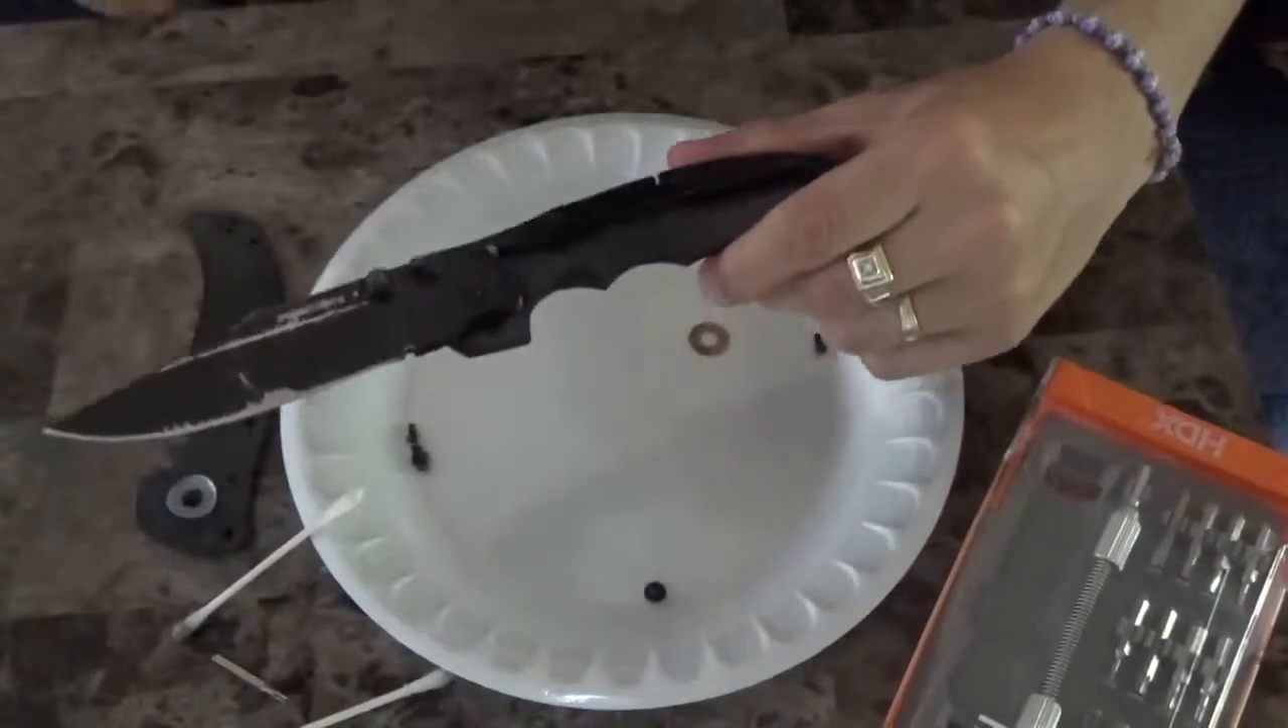Now we got our blade on there working.